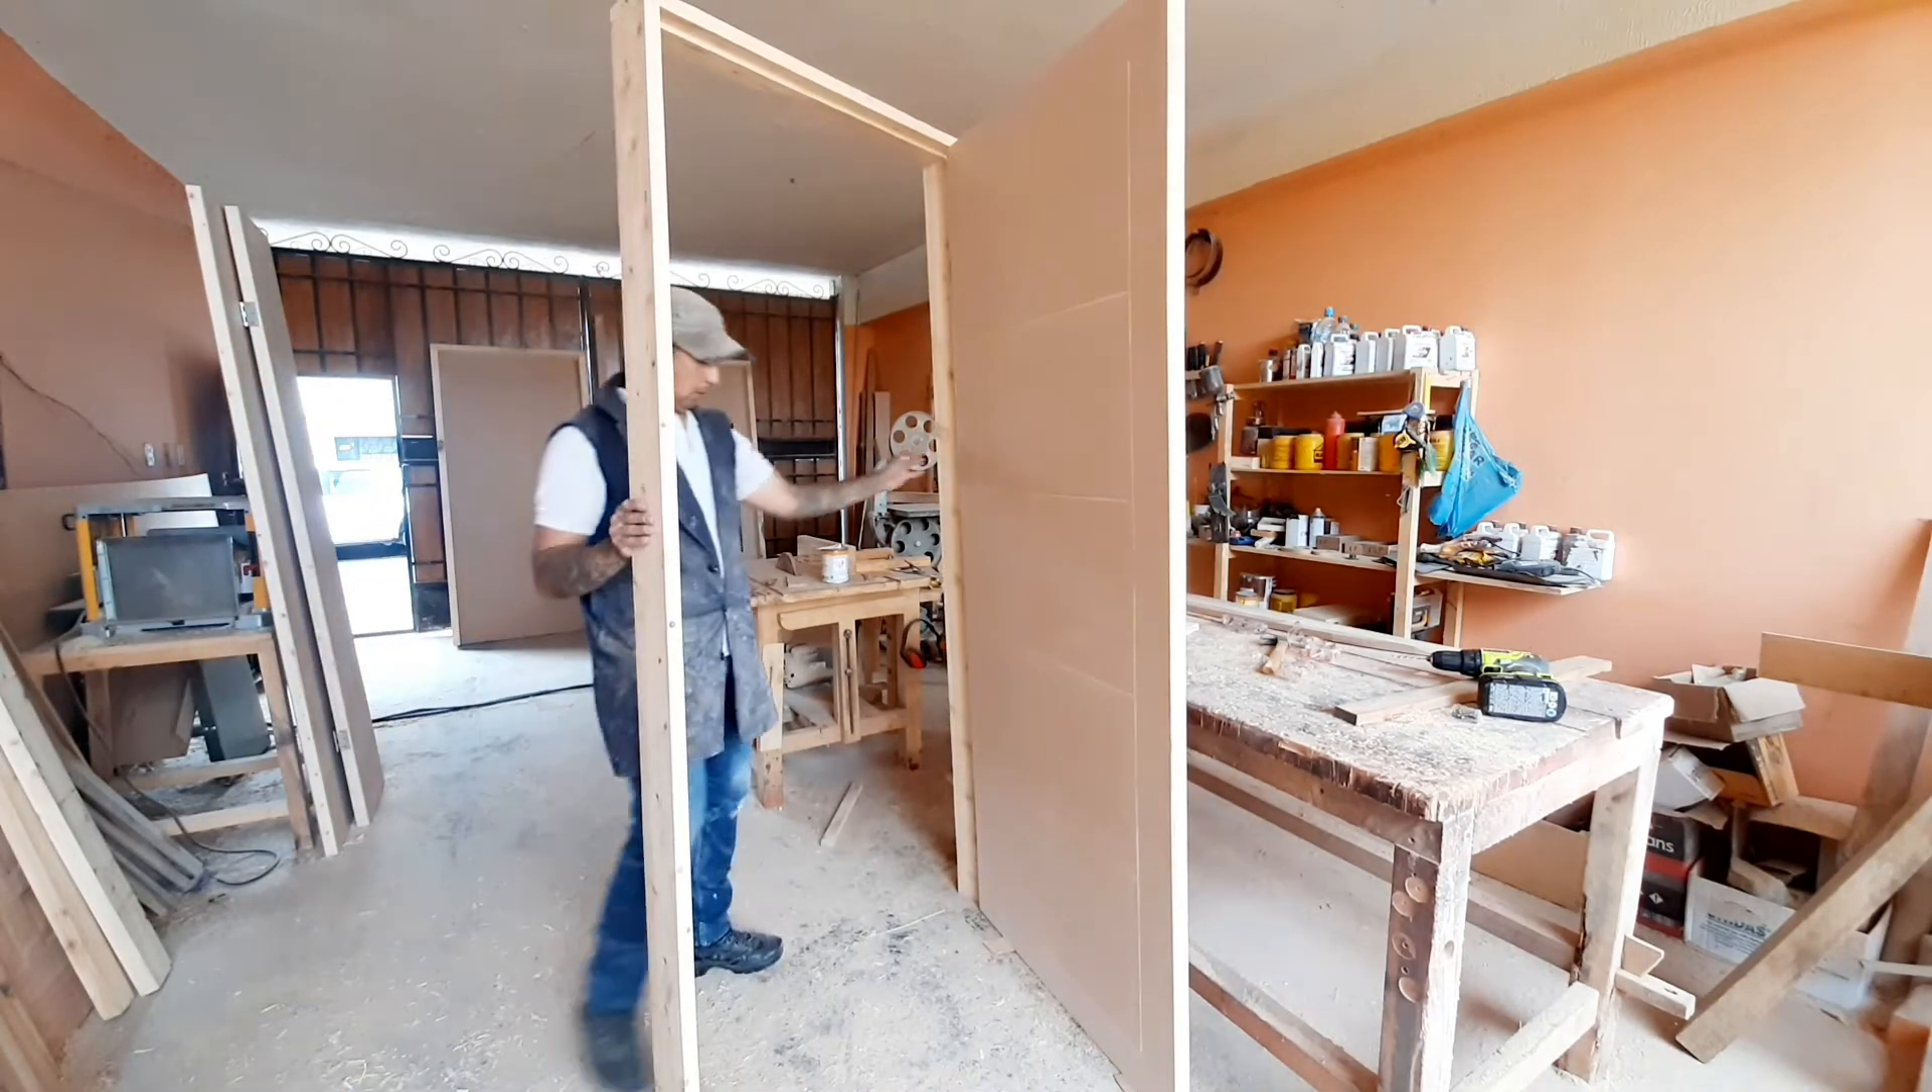Bueno, acá ya tenemos ya enmarcada la puerta.